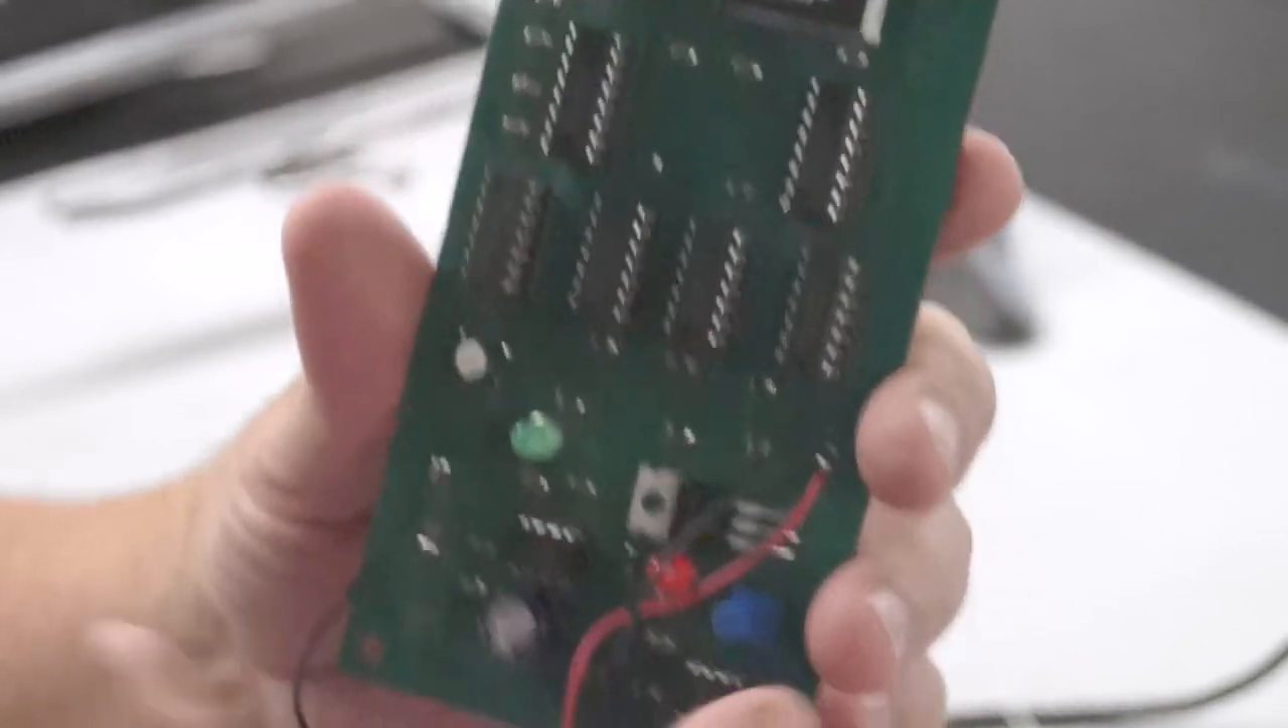Then I went, in this case, I applied sockets, then I applied all my integrated circuits into the board.